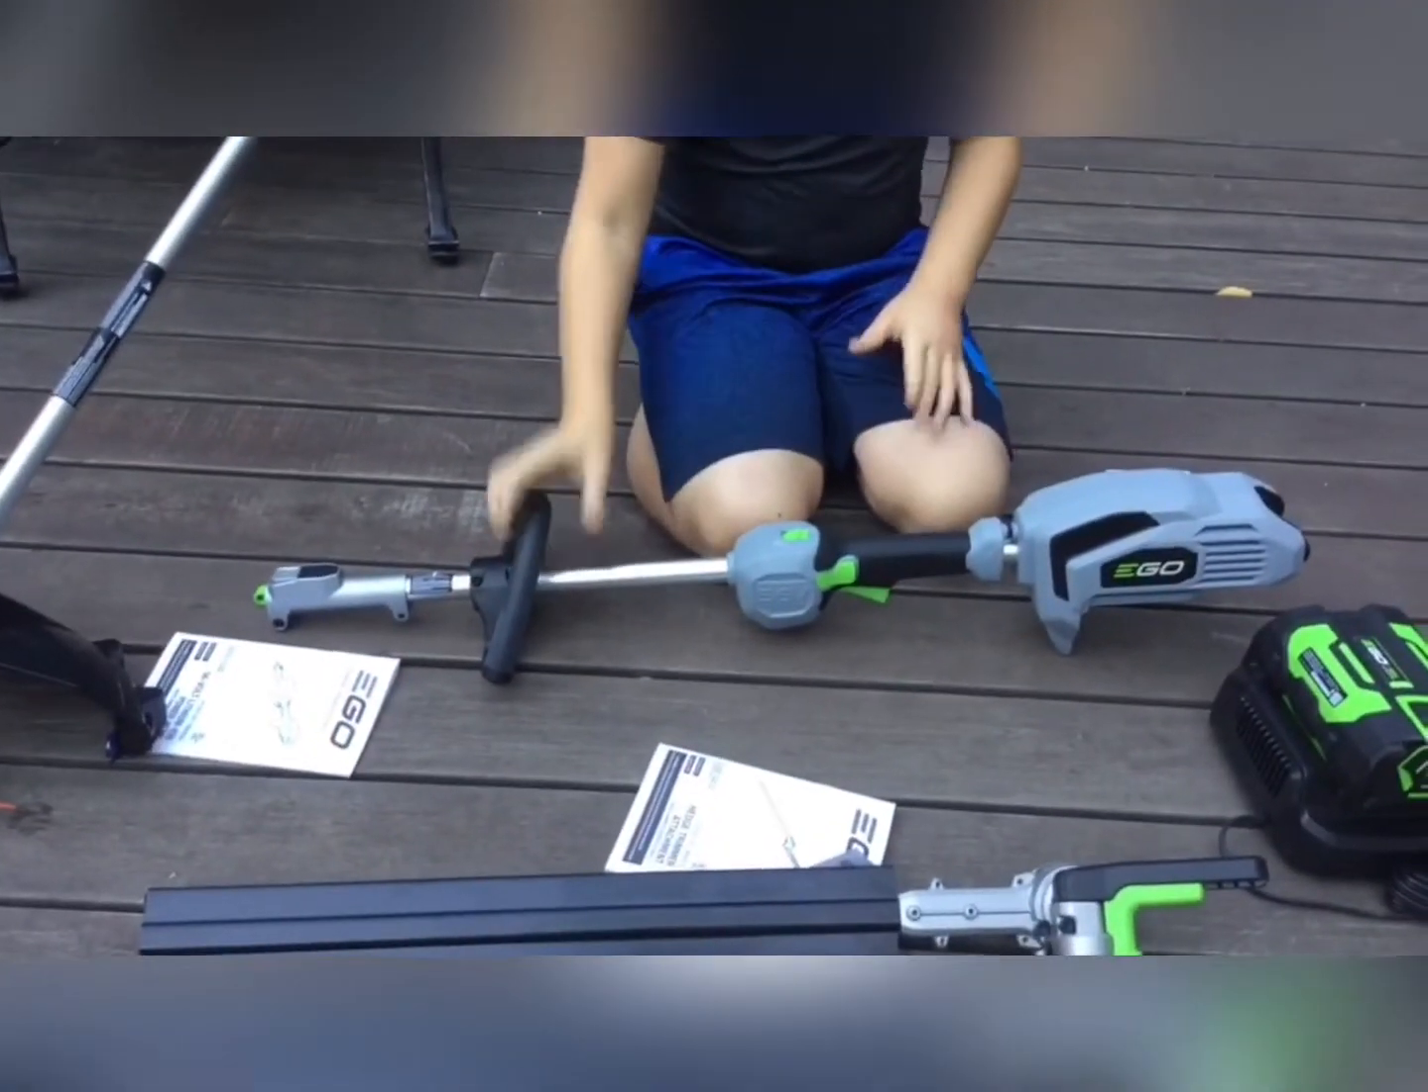Right now we have our handlebar attached.